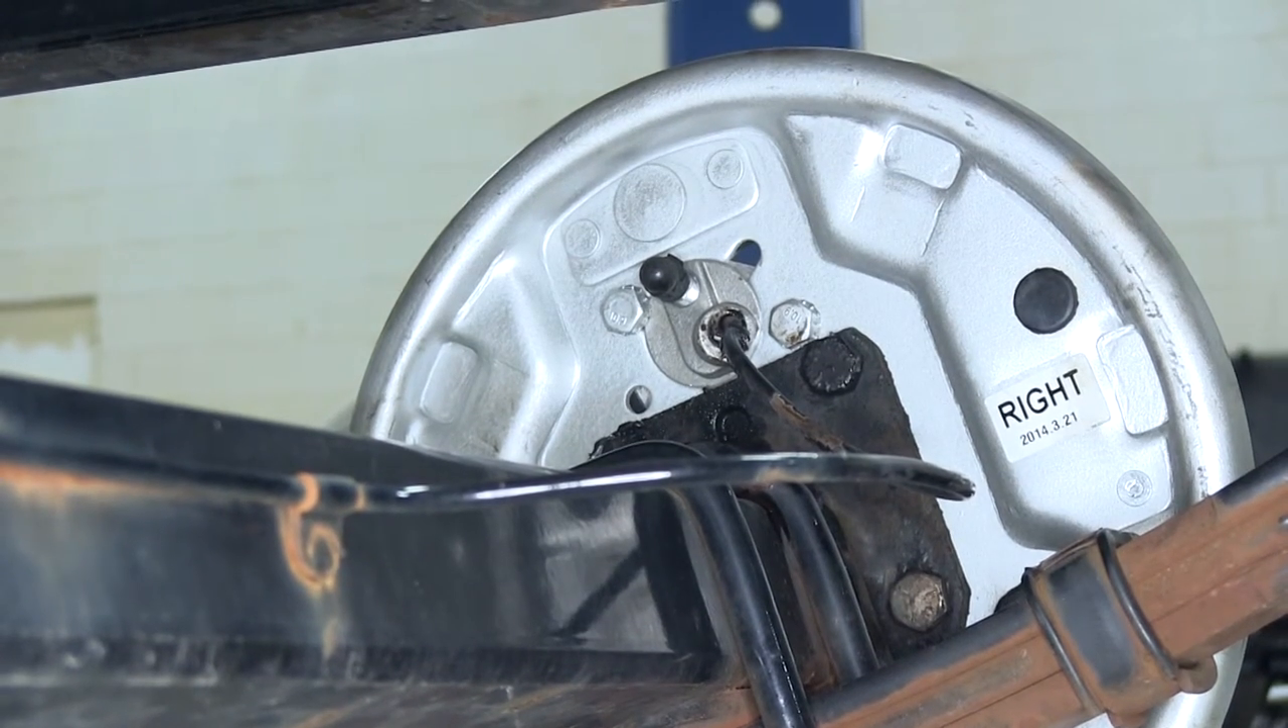Okay and with that our backing plate for passenger side or our right hand side is installed.